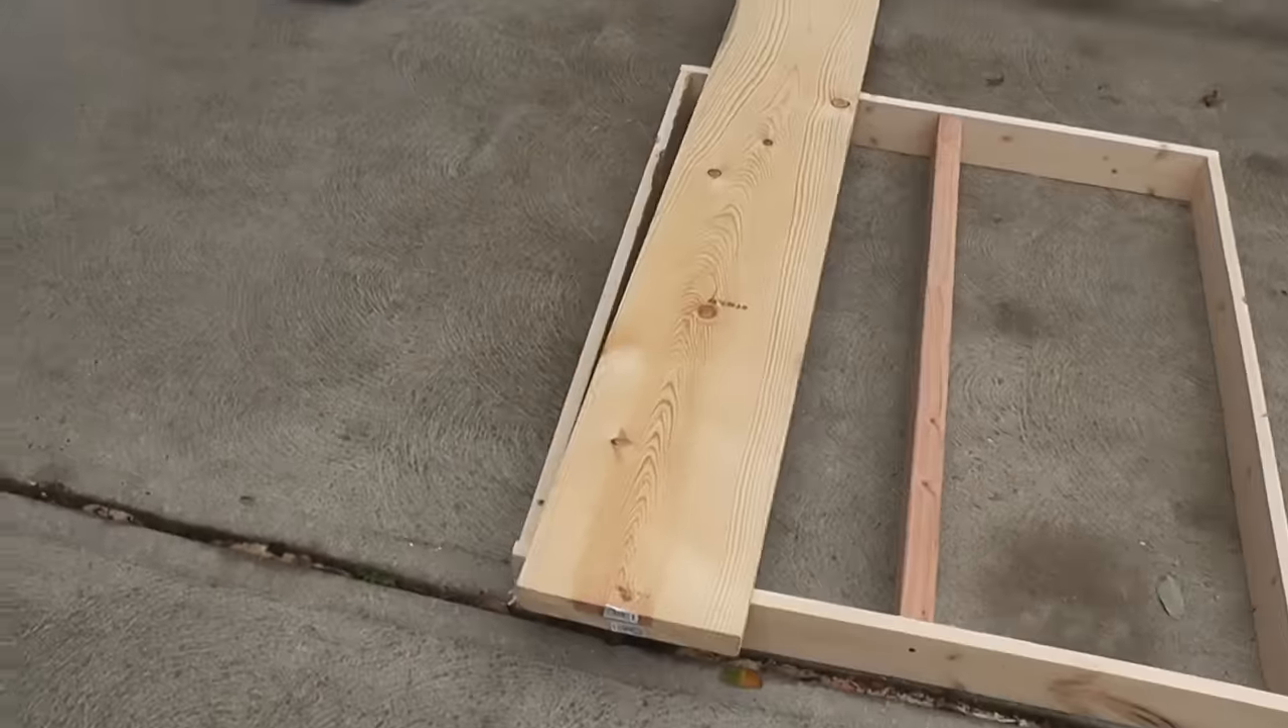So here I slapped together the frame for the bottom sort of support for the legs as well as the shelf that's going to be there.